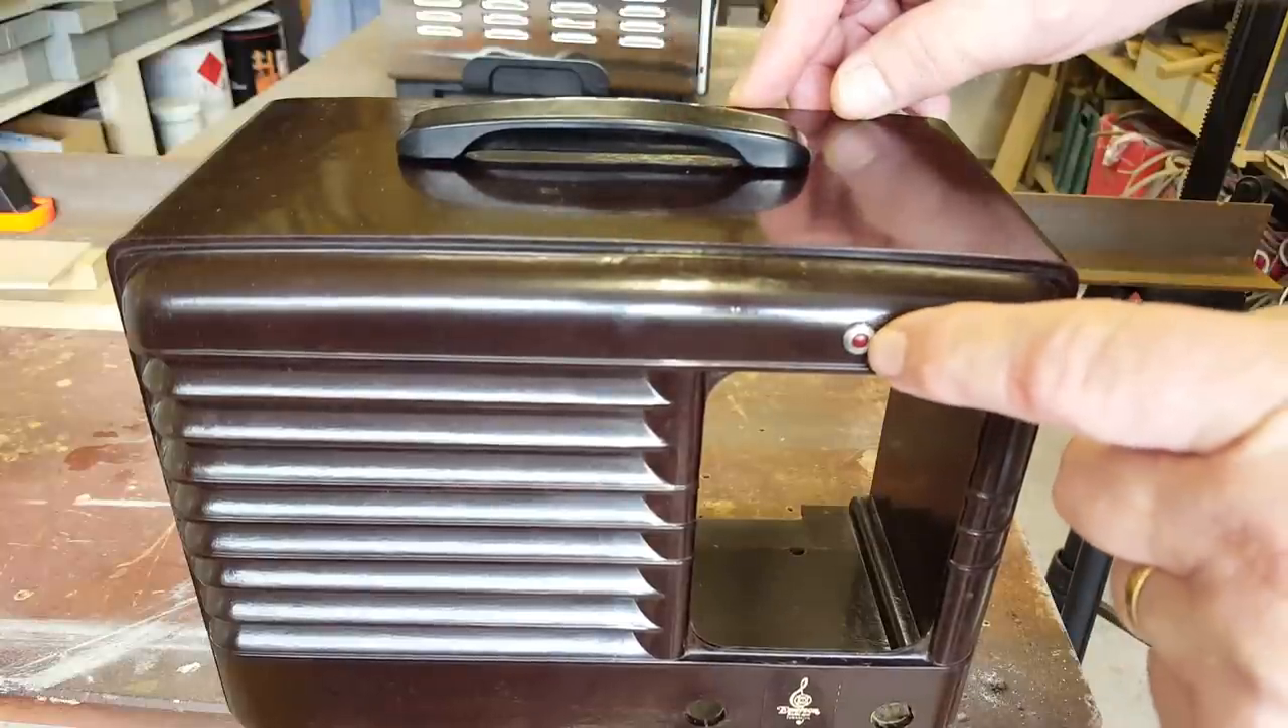So, while I was waiting for the lens to cool, I've put the handle back on, and I've fitted the little light or jewel or whatever they called it.